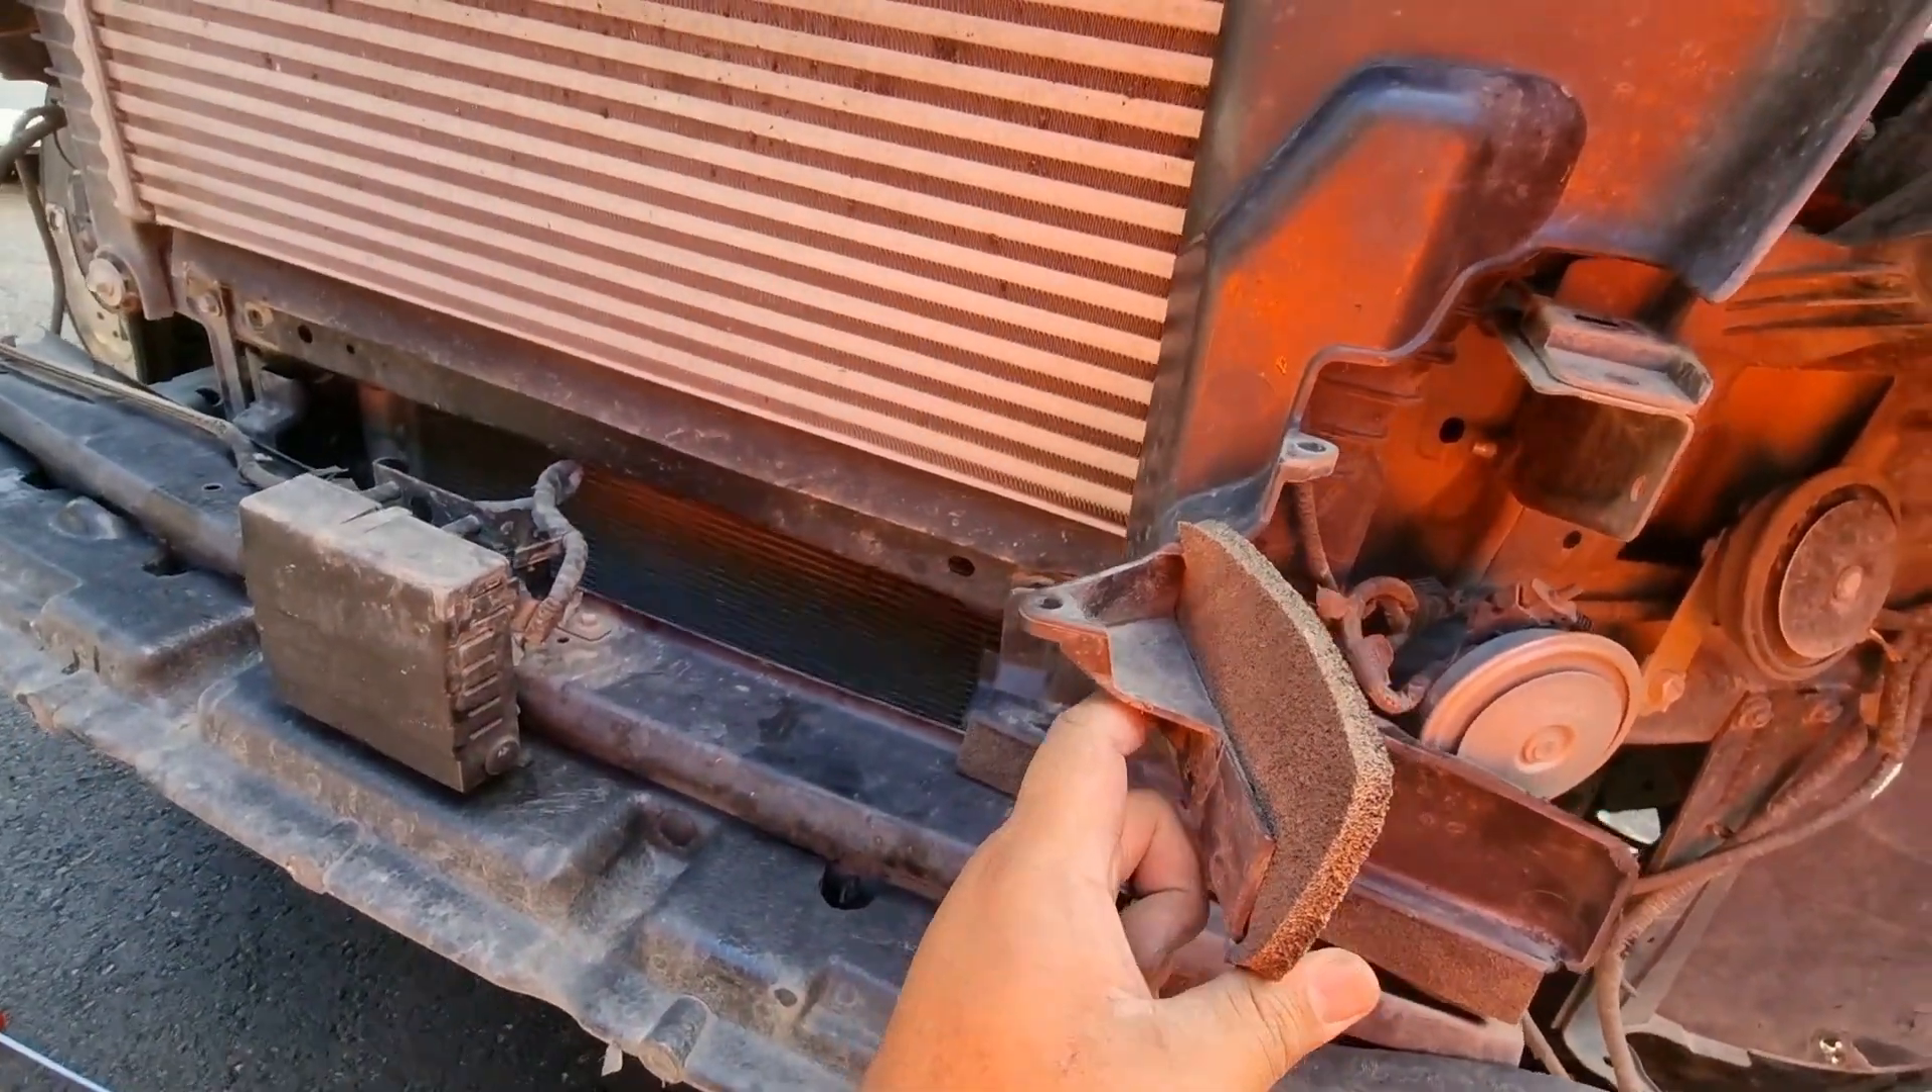That duct it's not exactly in place but it goes there.